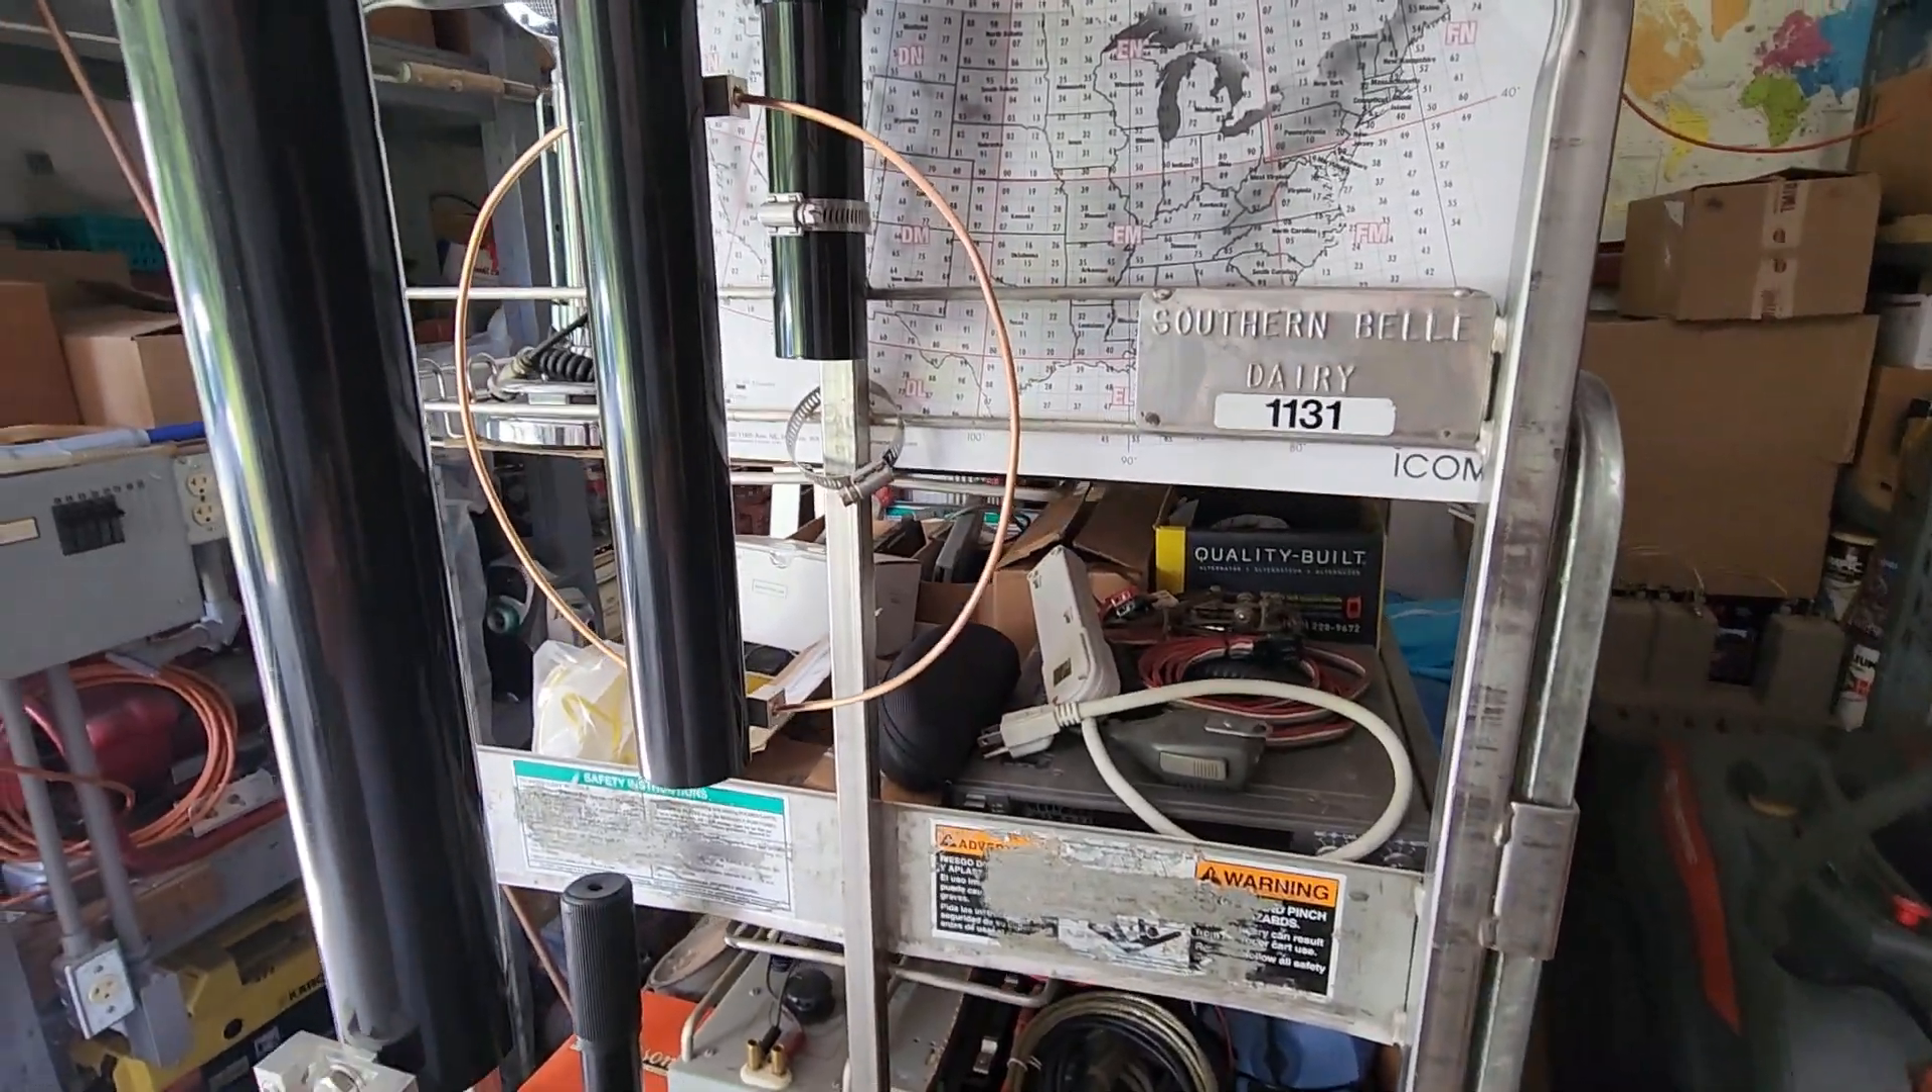Alrighty, so the smaller hoop is on there.